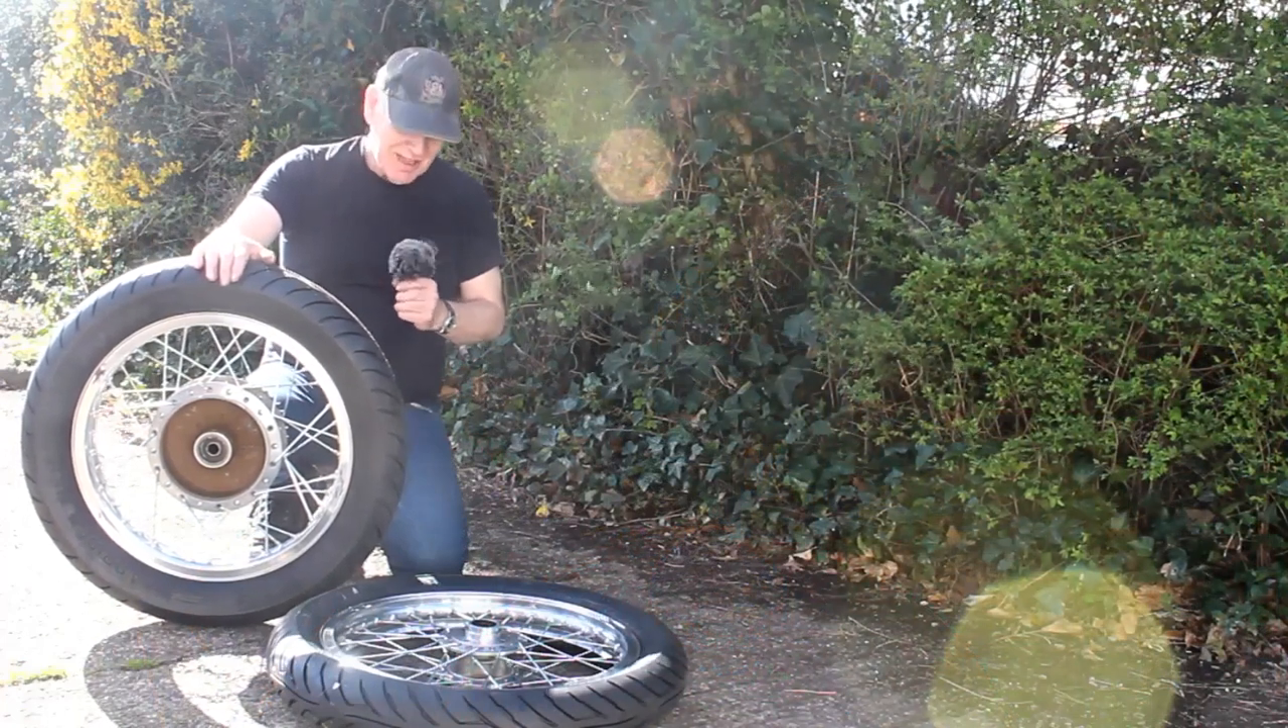And now I've got the Avon tyres fitted to the wheels, and it wasn't cheap.